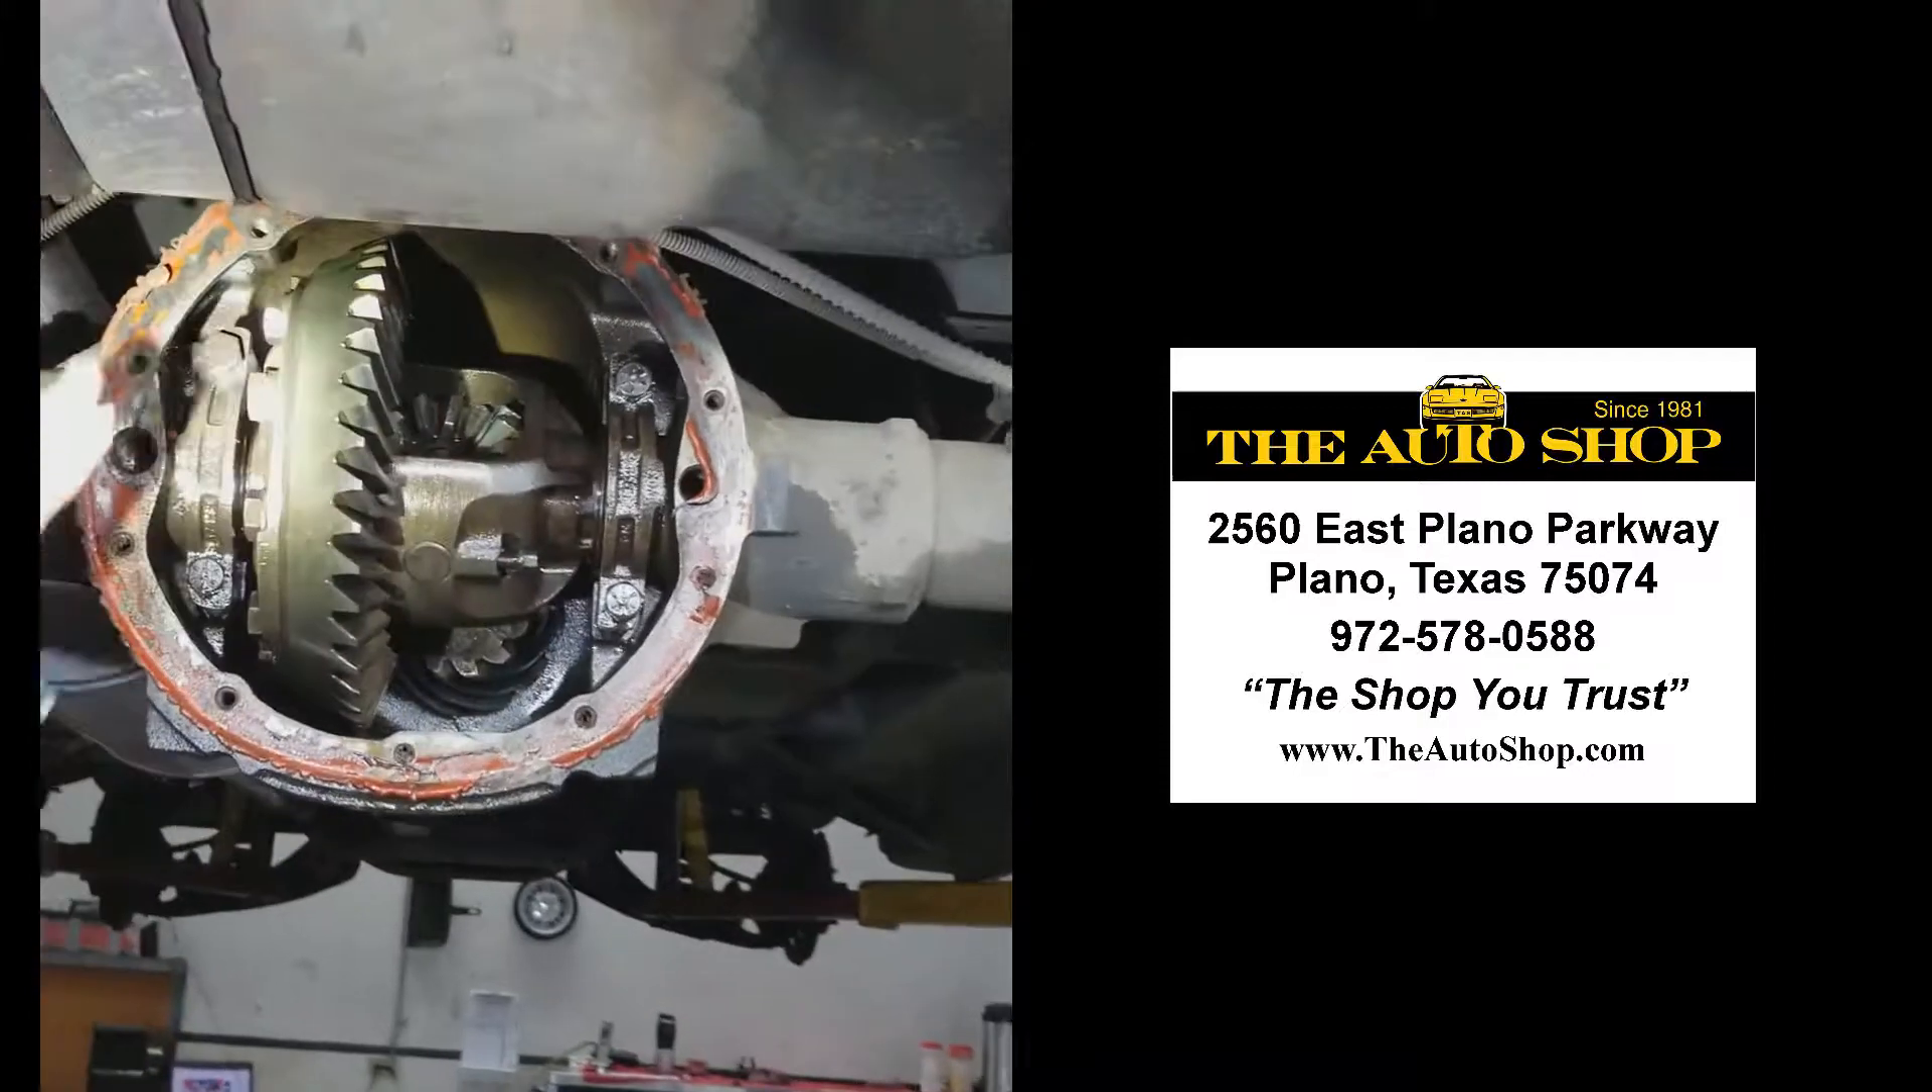He's going to open, we've got the differential open. Here's an opportunity you can see what it looks like inside.